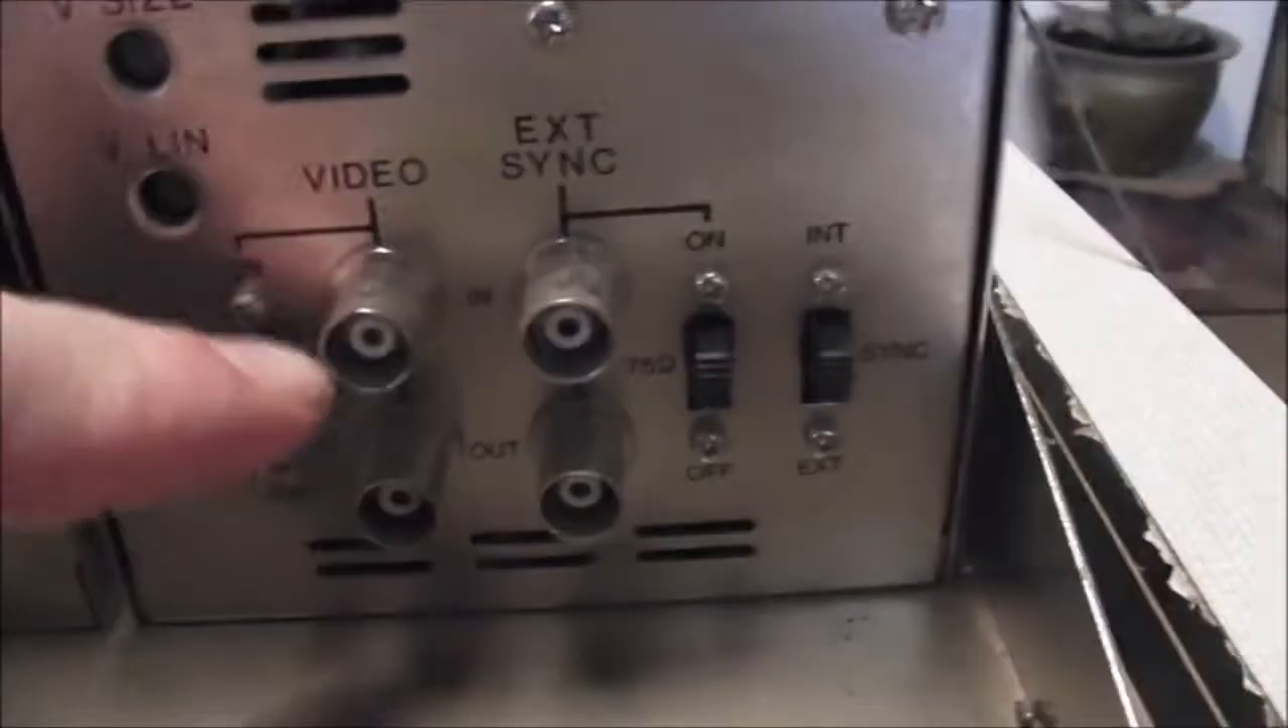Before we go inside, we'll have a closer look at what's here on the back, with all the cables removed.